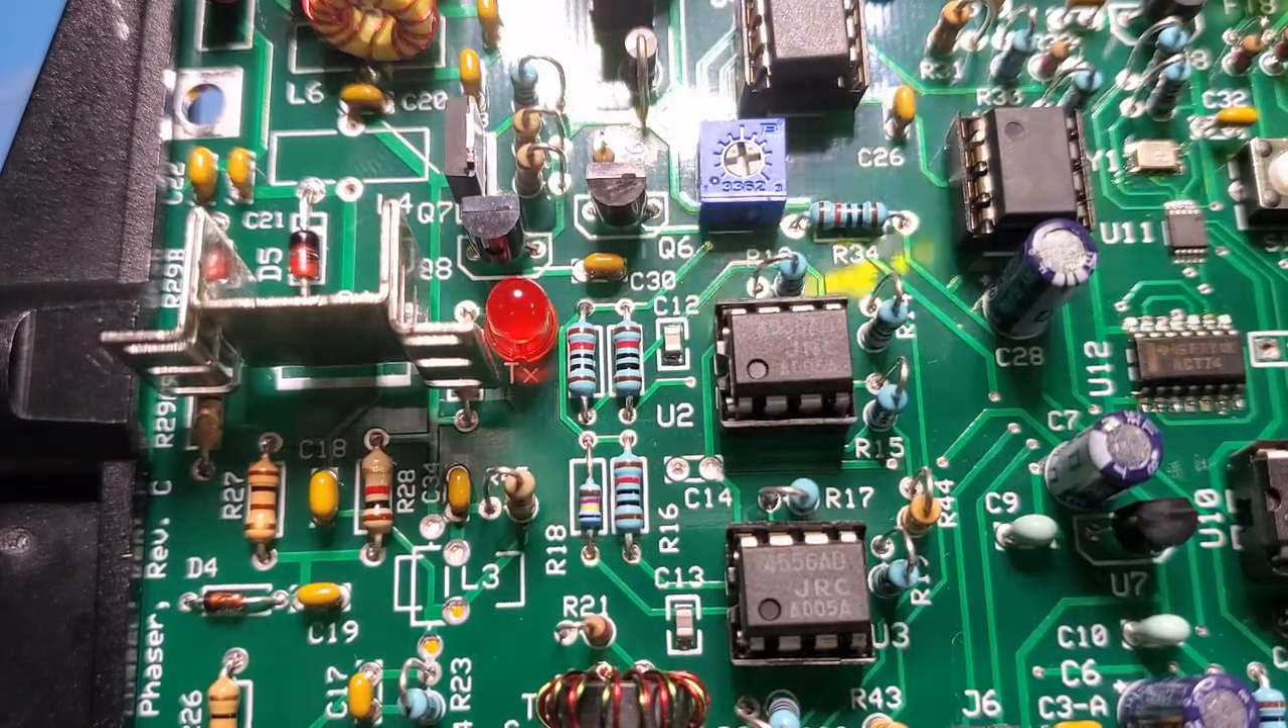Okay, so I've put together pretty much all of the PA with the exception of there's two inductors in there, L4 and L3.